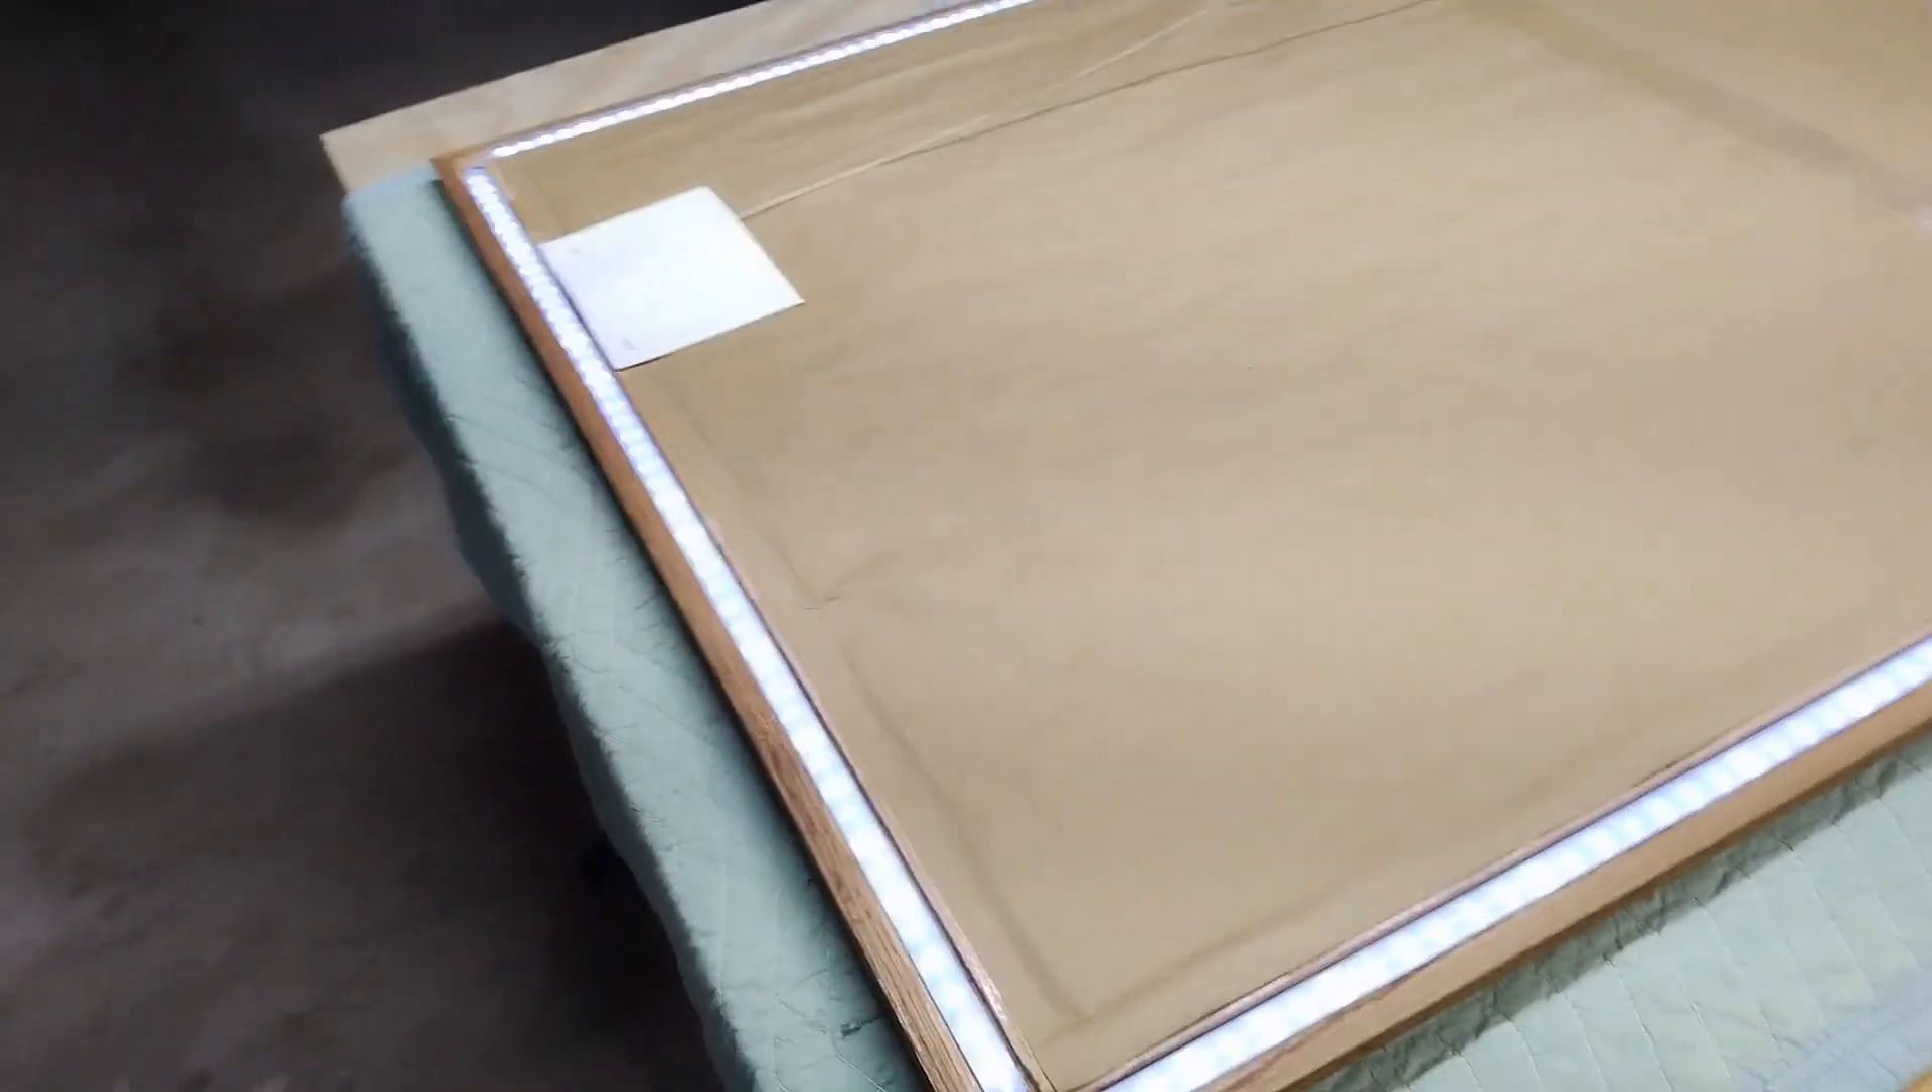Okay, we have the back all closed up.